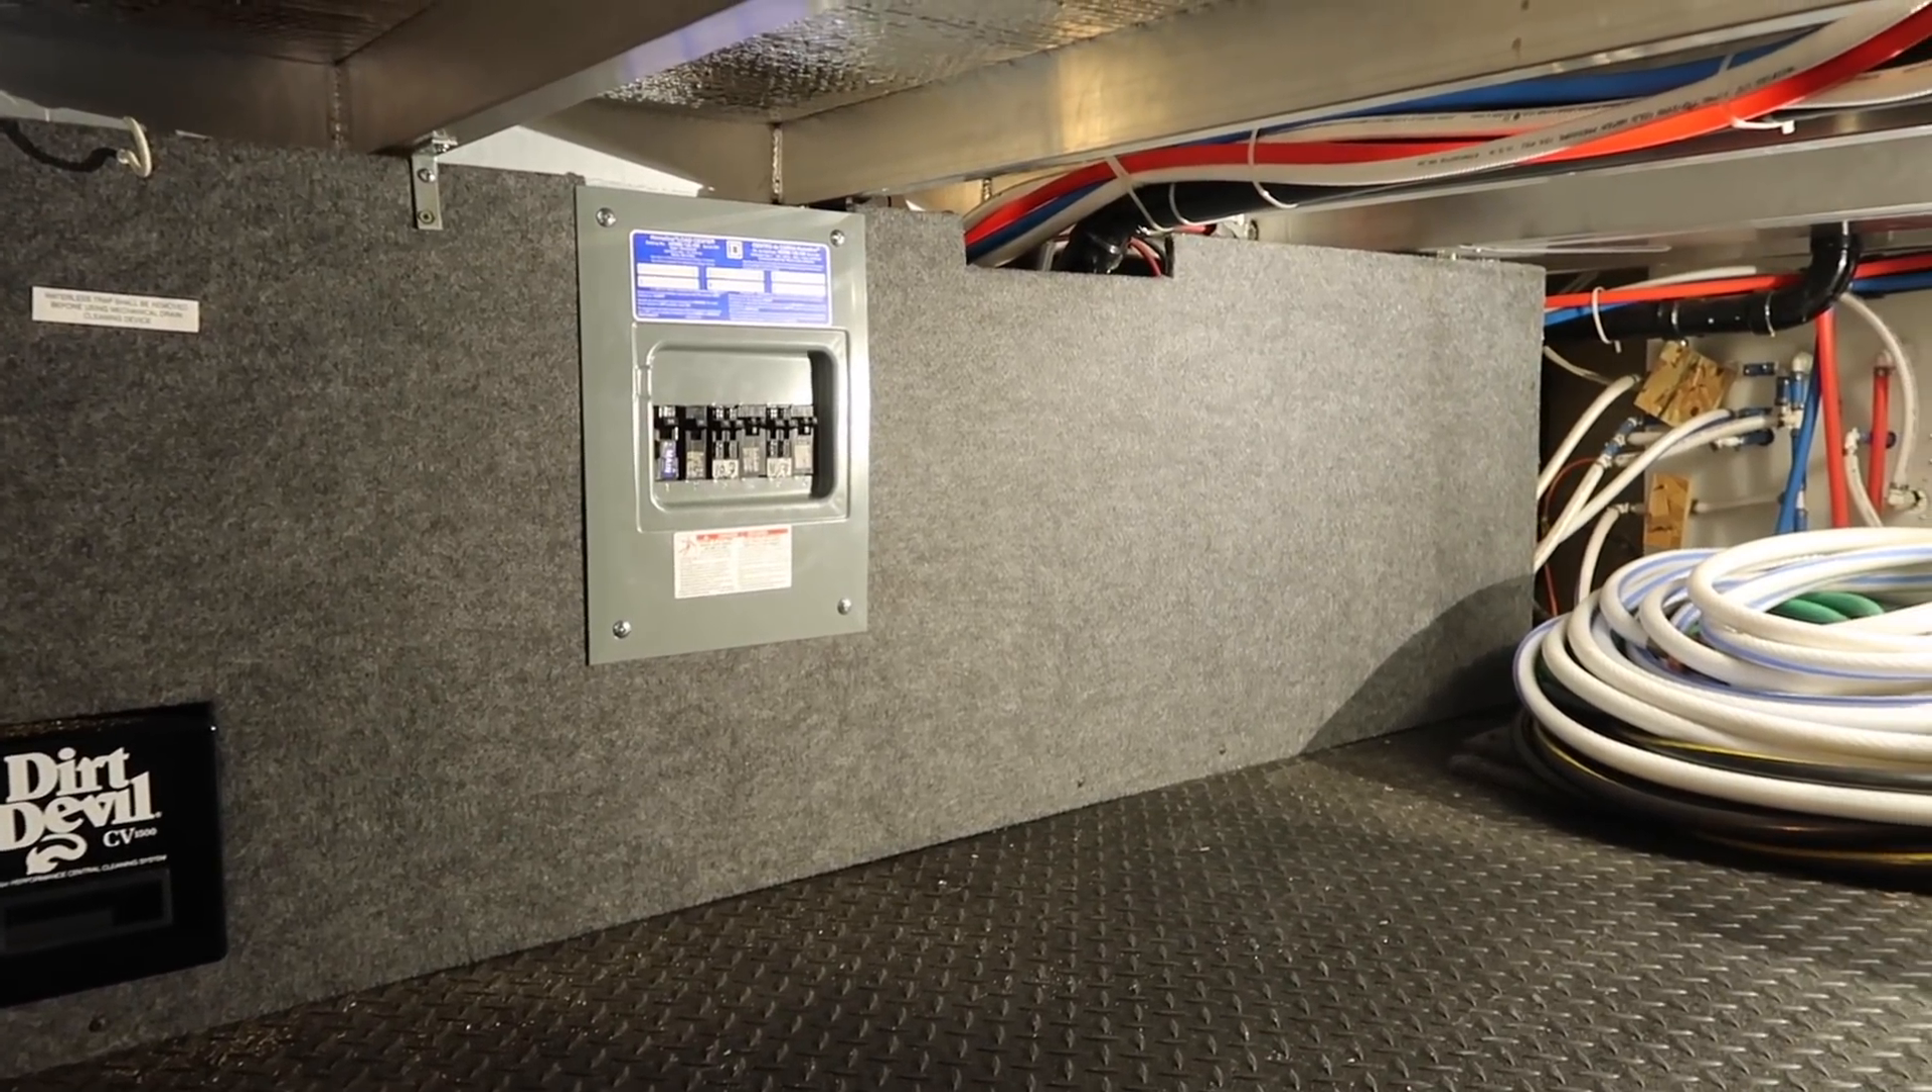Alright there is our finished sub panel on the back wall of the pass through Got the cover on there And the whole wall braced in place.